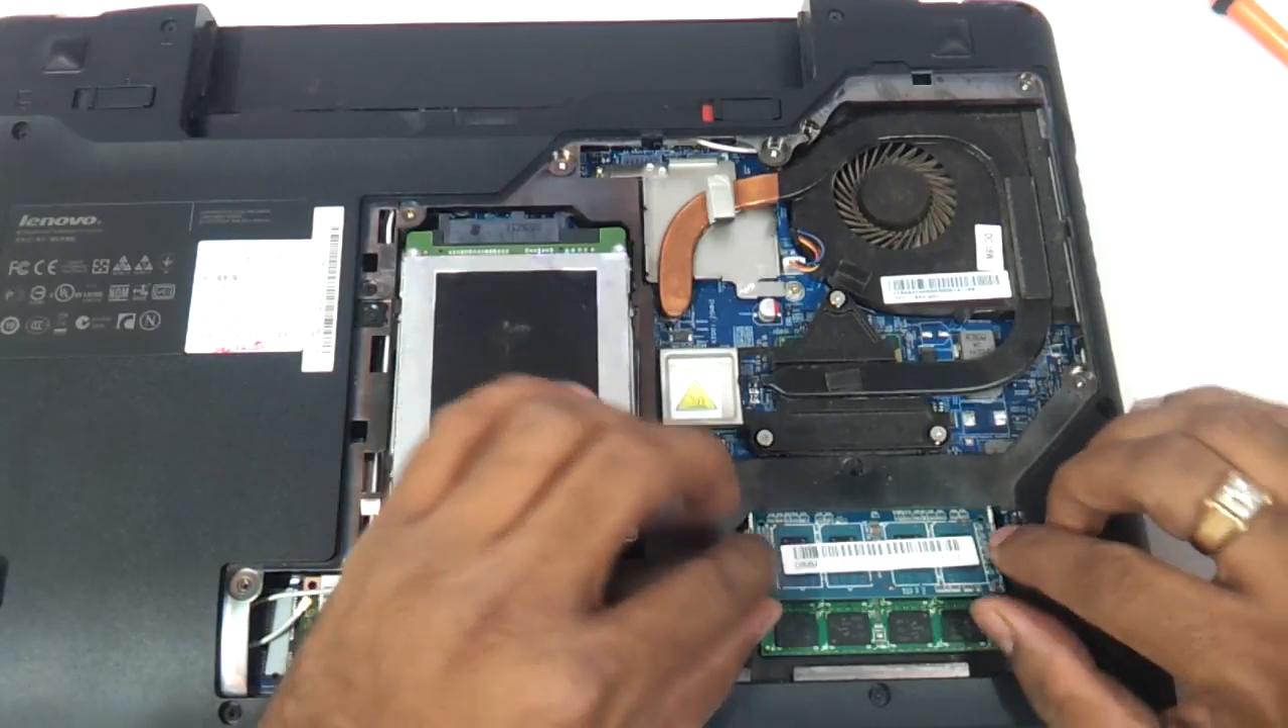So here you can see you have the RAM and the hard drive exposed here.